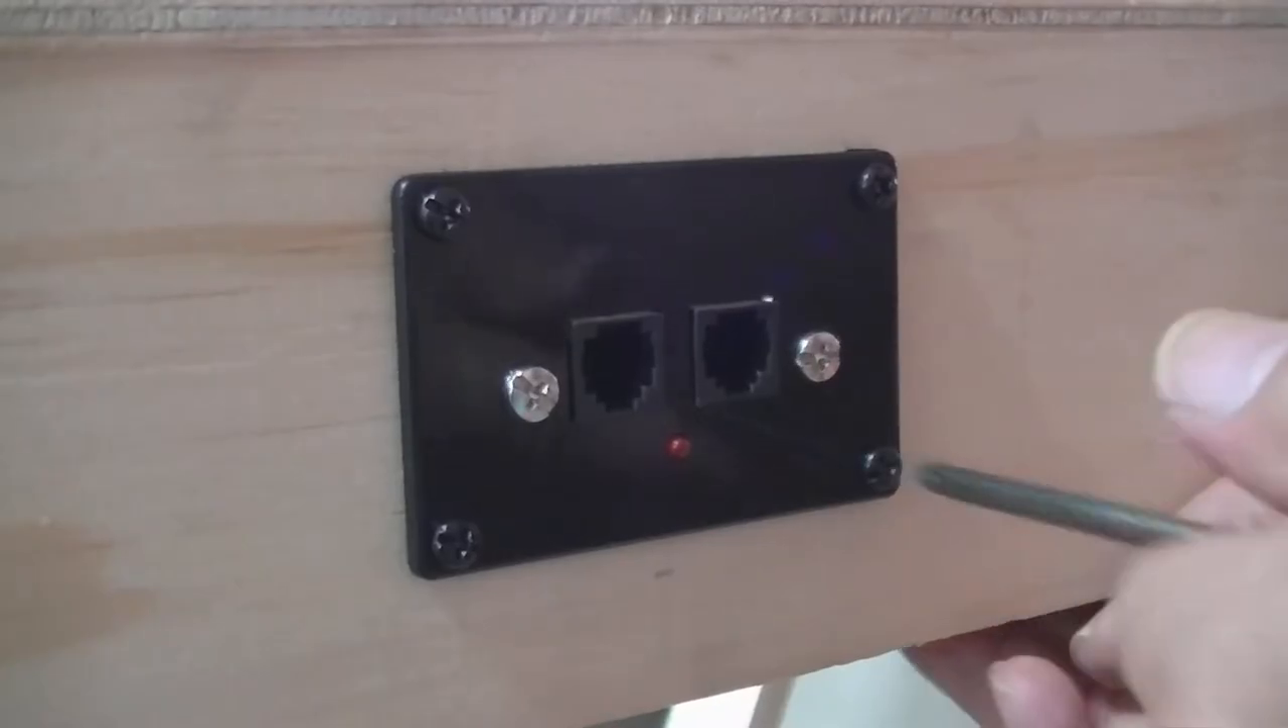All right so that is the panel installed.